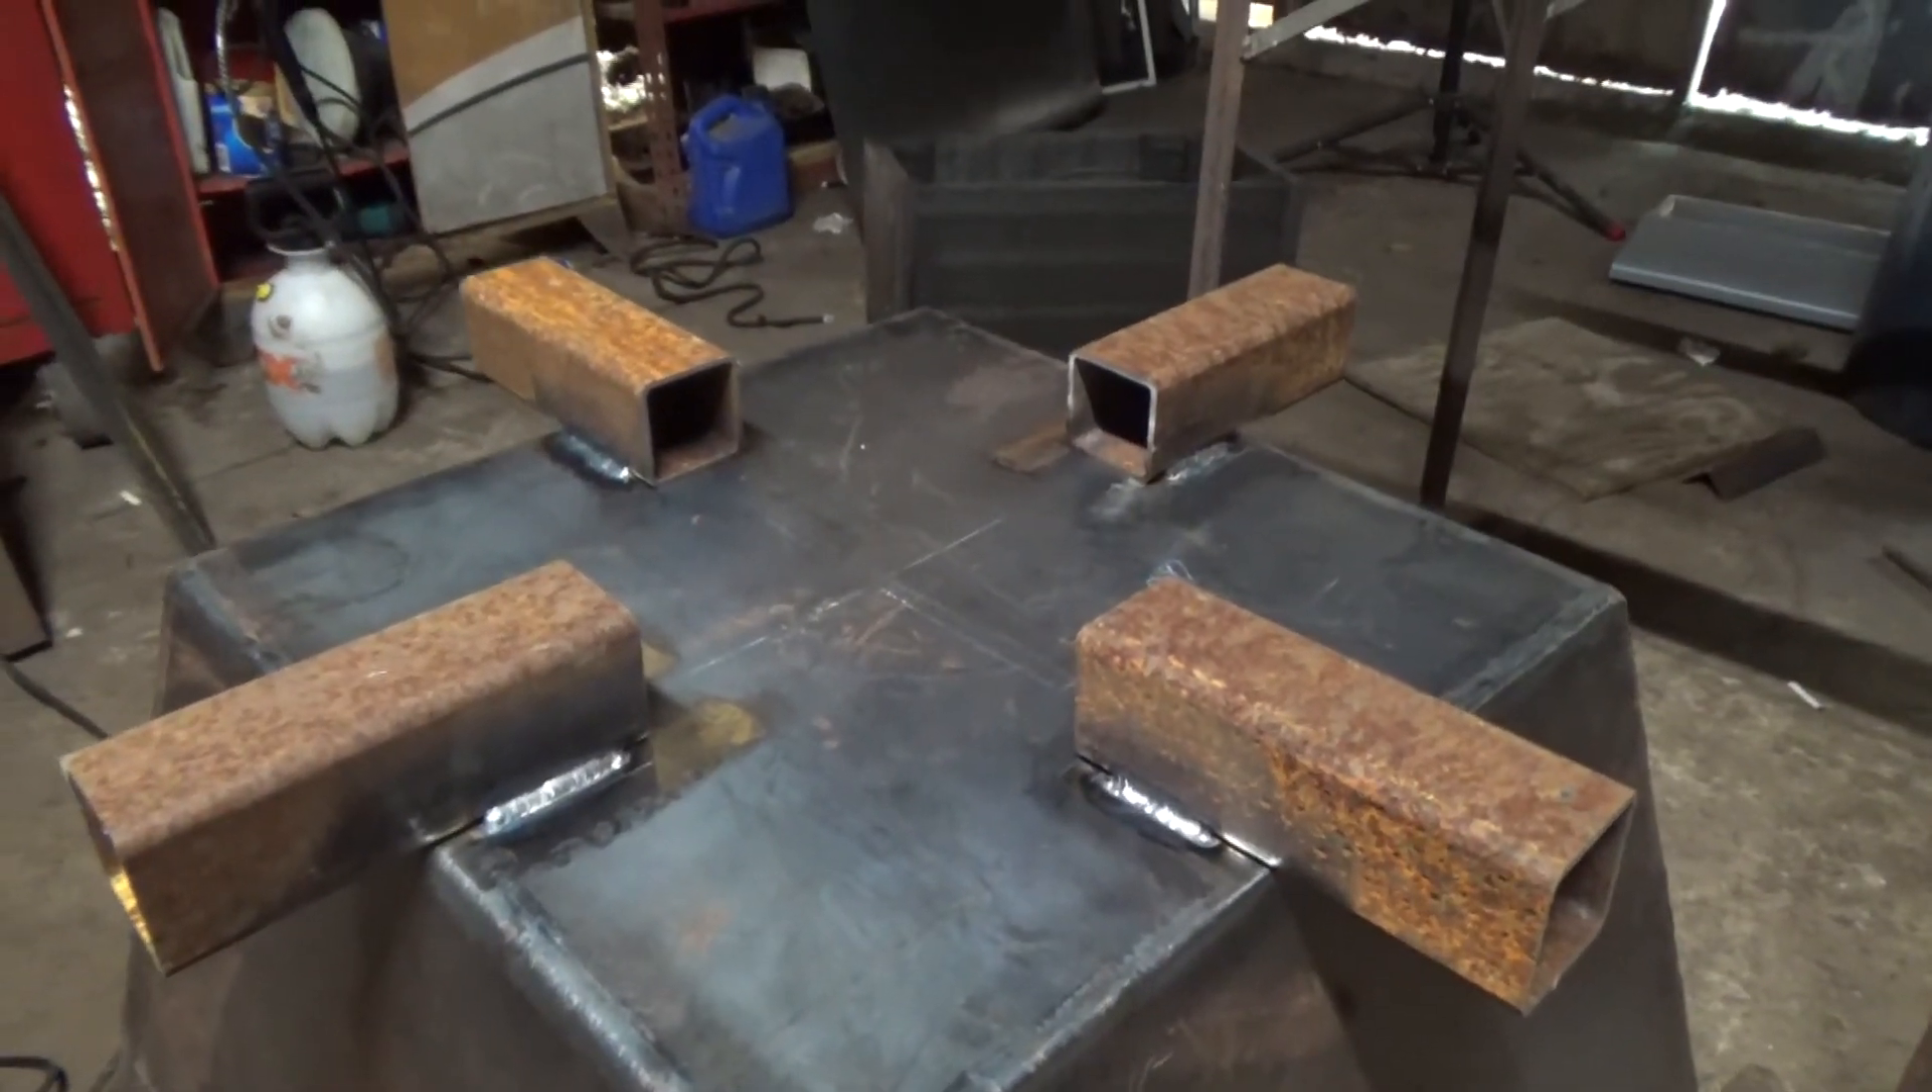All right i got my four legs welded on or spacers or whatever.